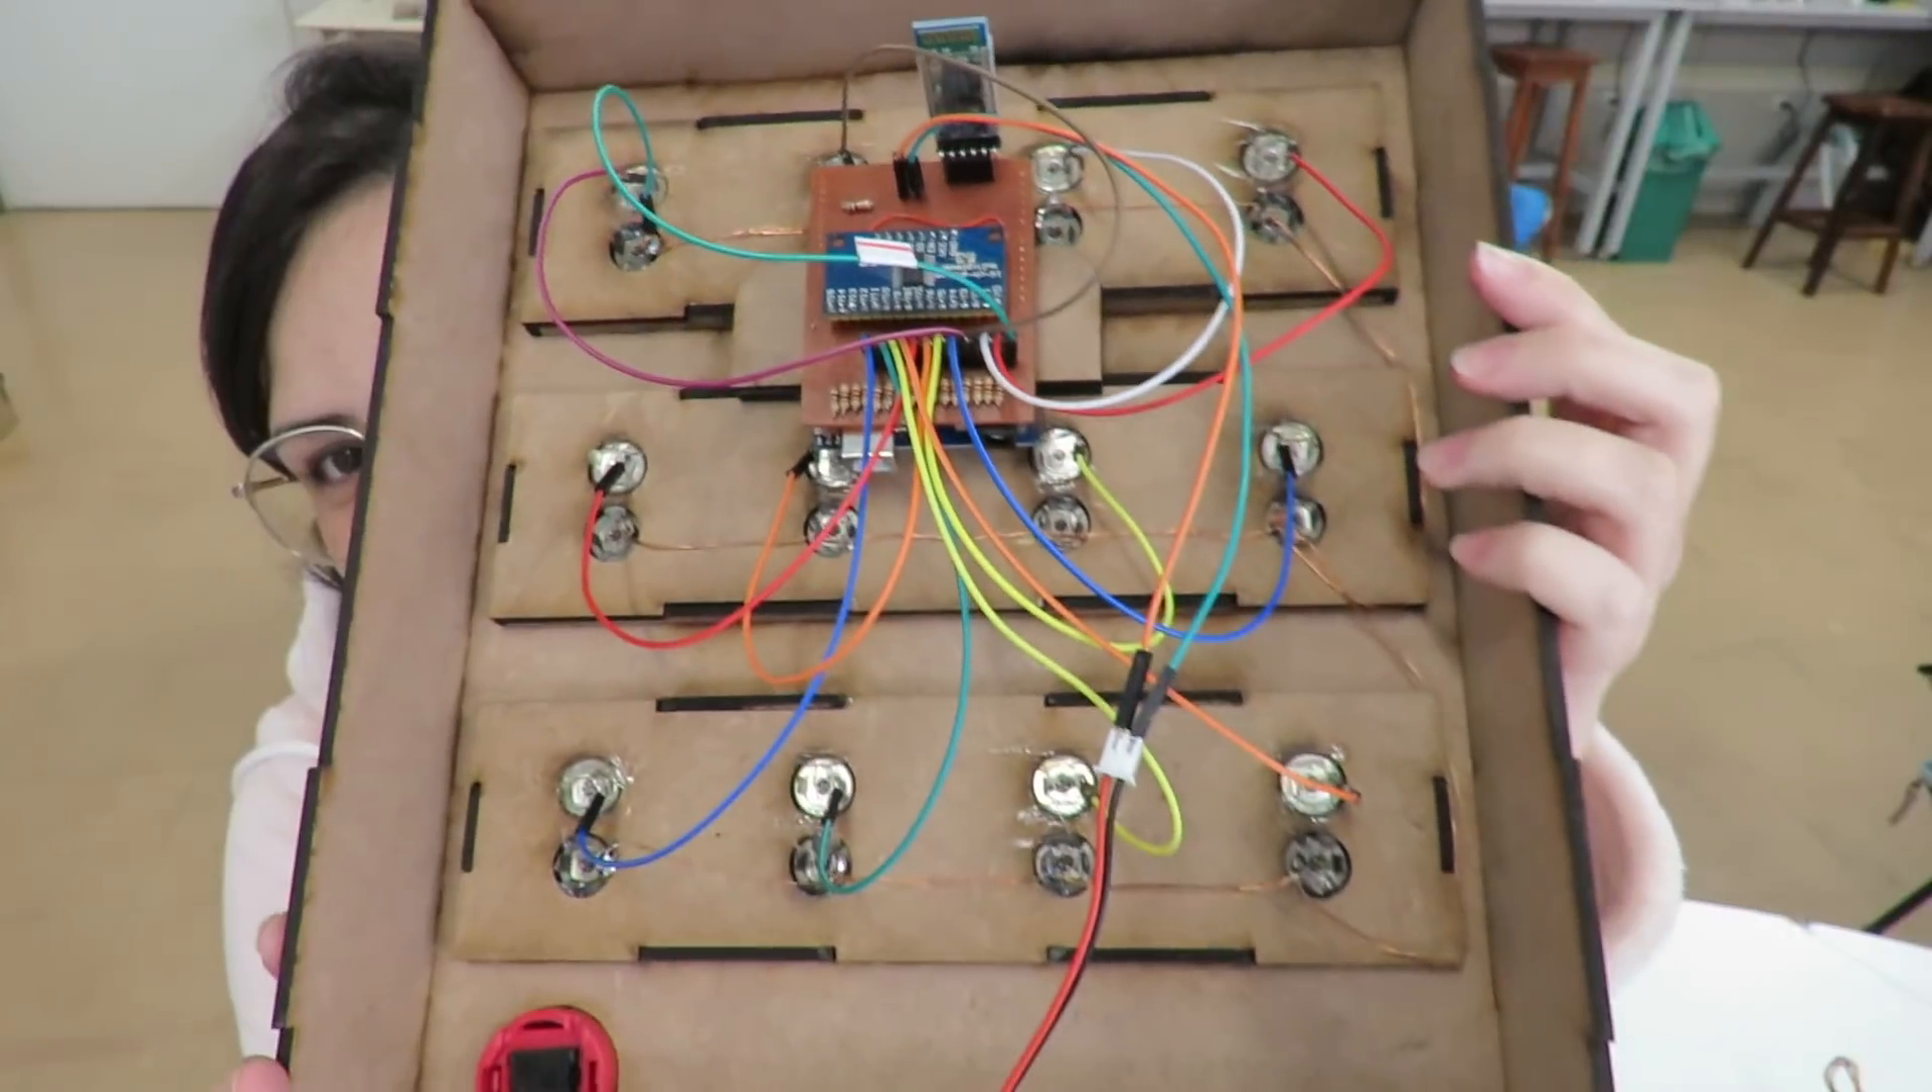Ó, vocês podem ver que a plaquinha está aqui atrás. Já está montada.